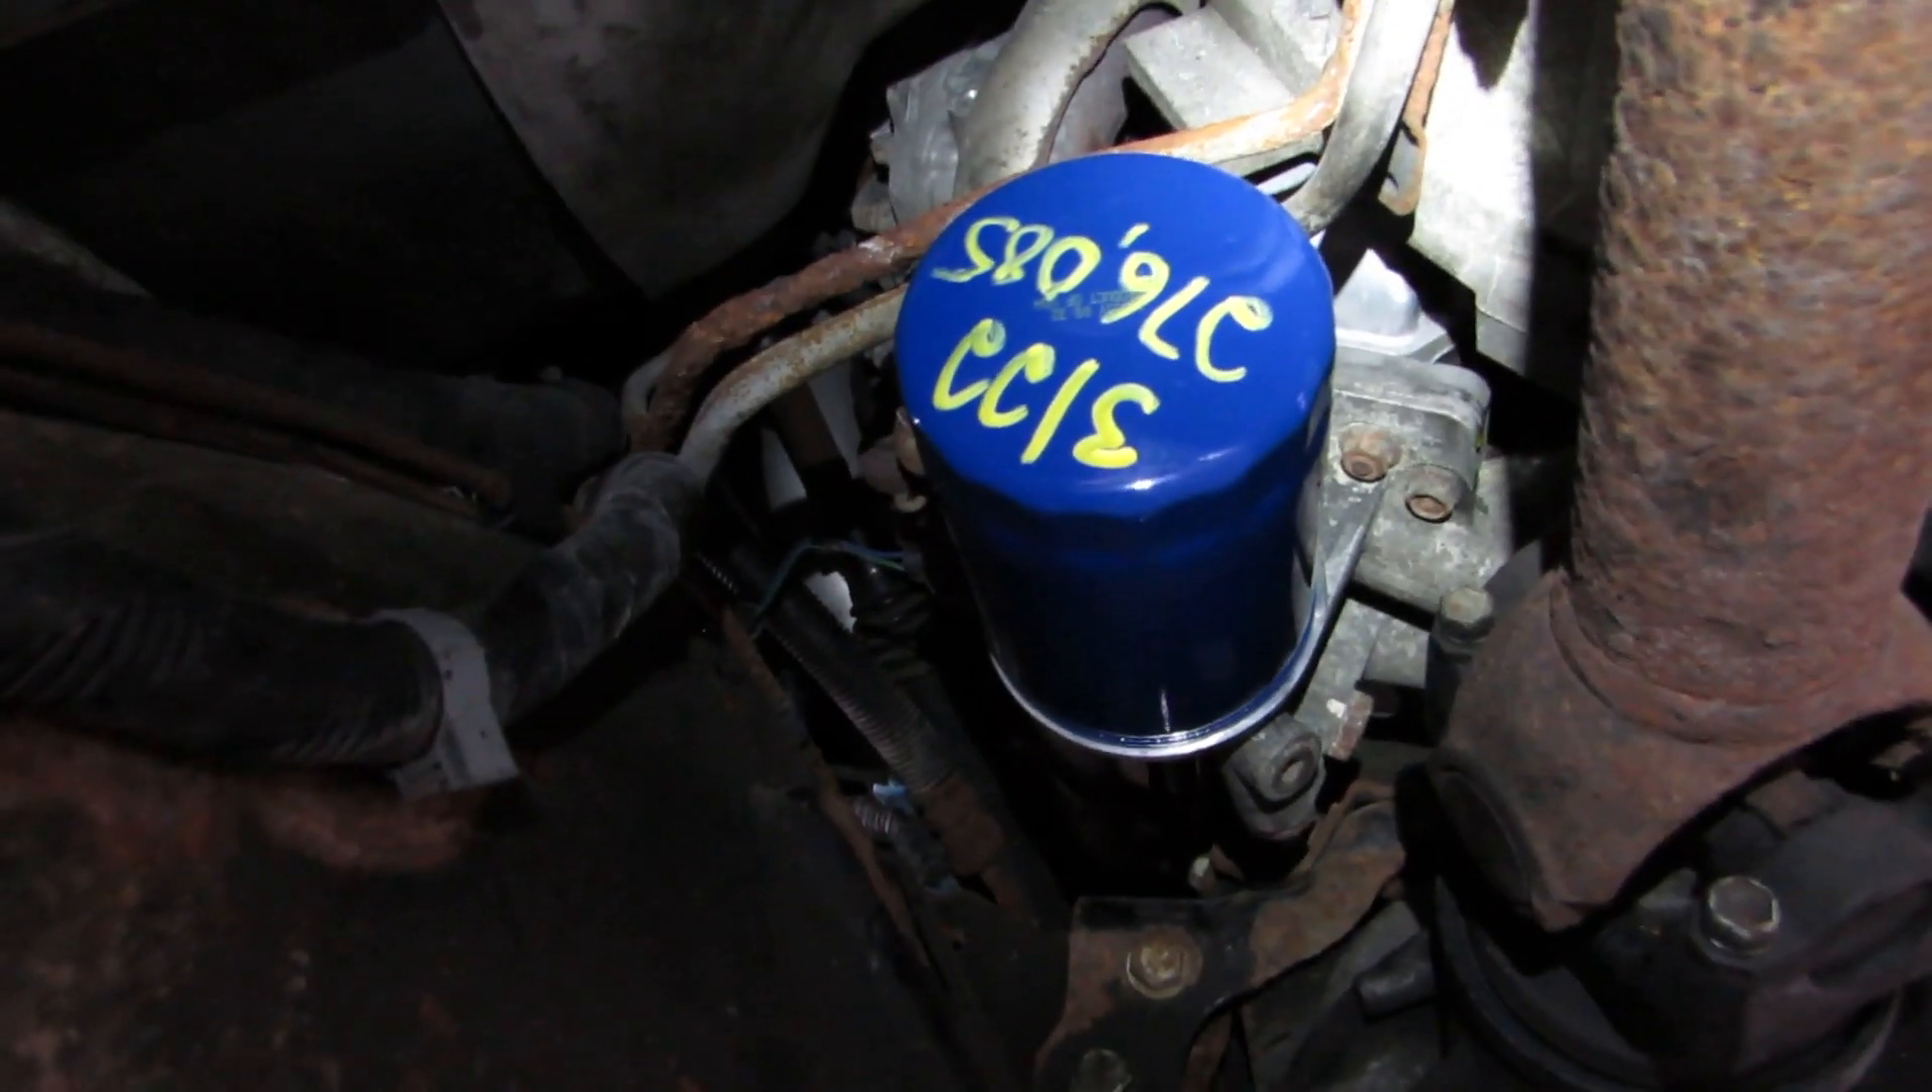Oil filters on, all fluids are in it, and I don't see anything that's leaking.